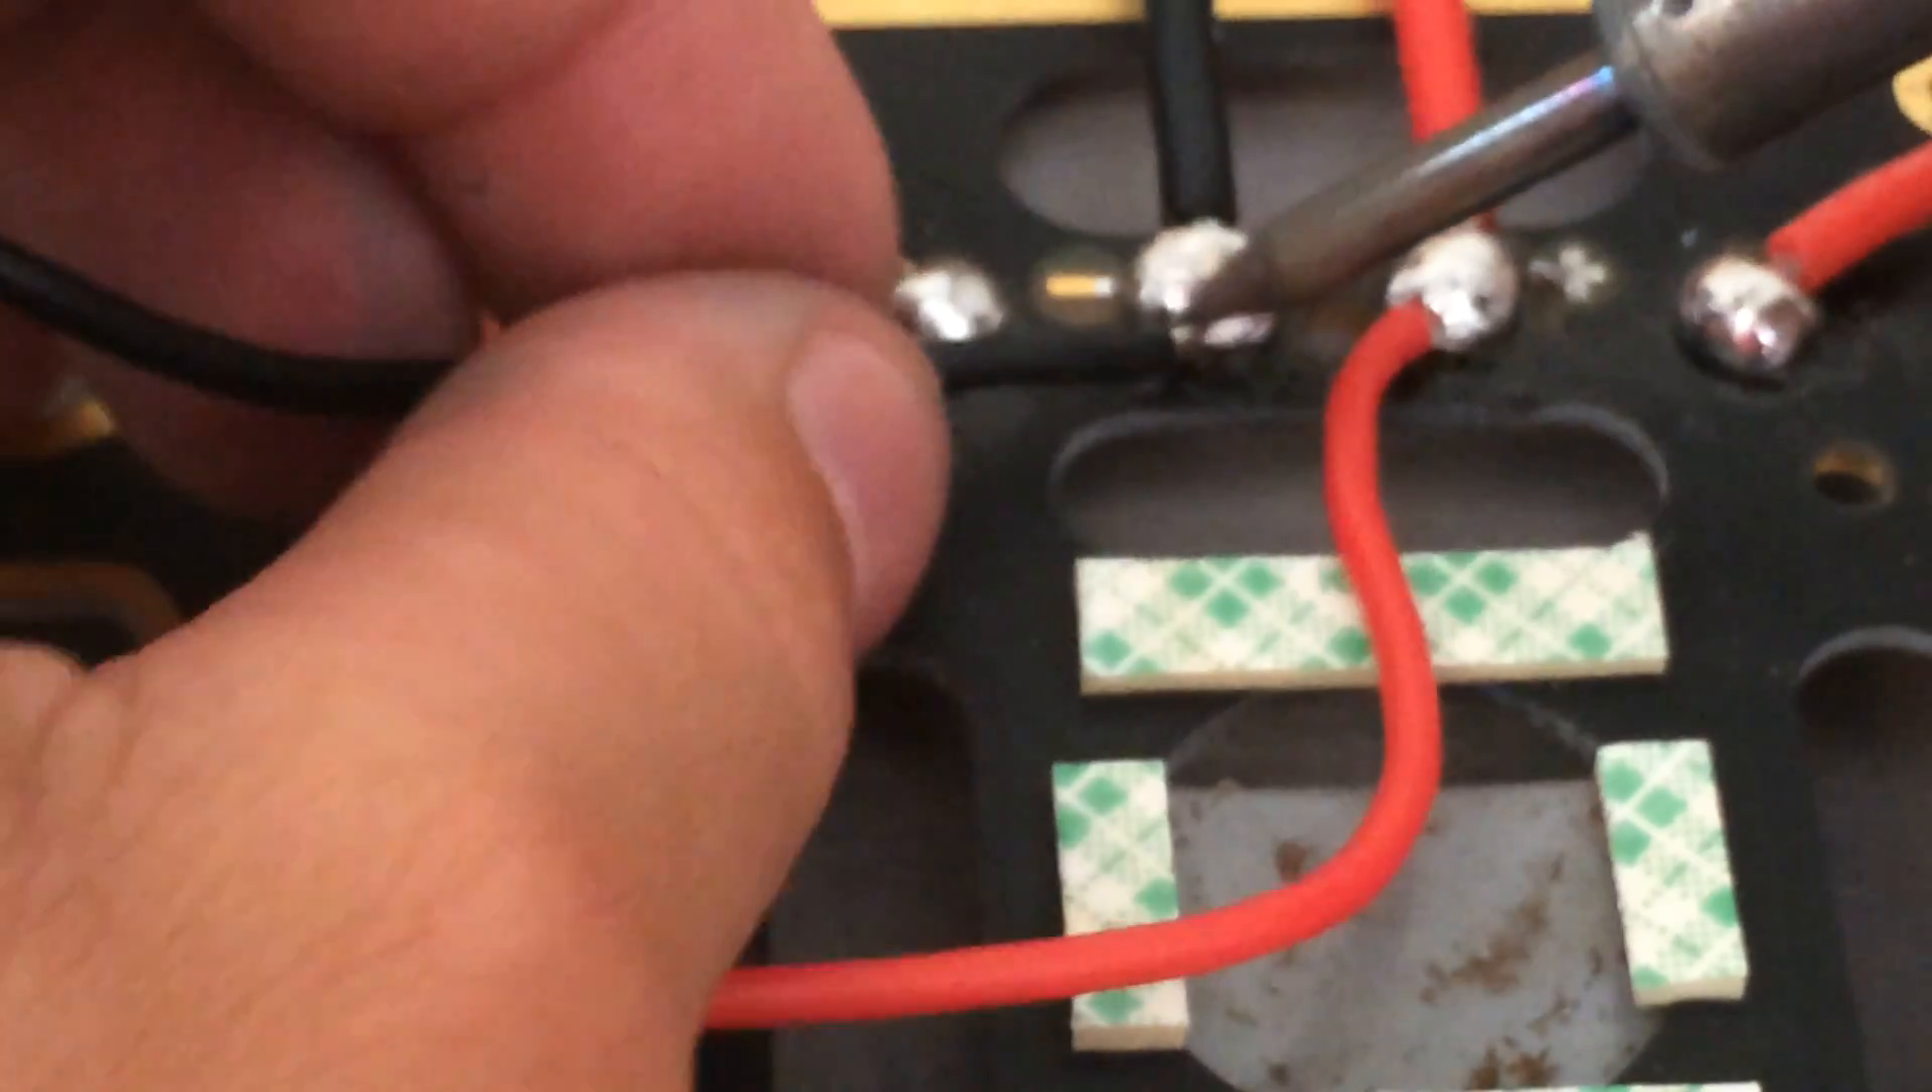You can also see I've installed some double-sided mounting tape around that center circle of the bottom frame plate.